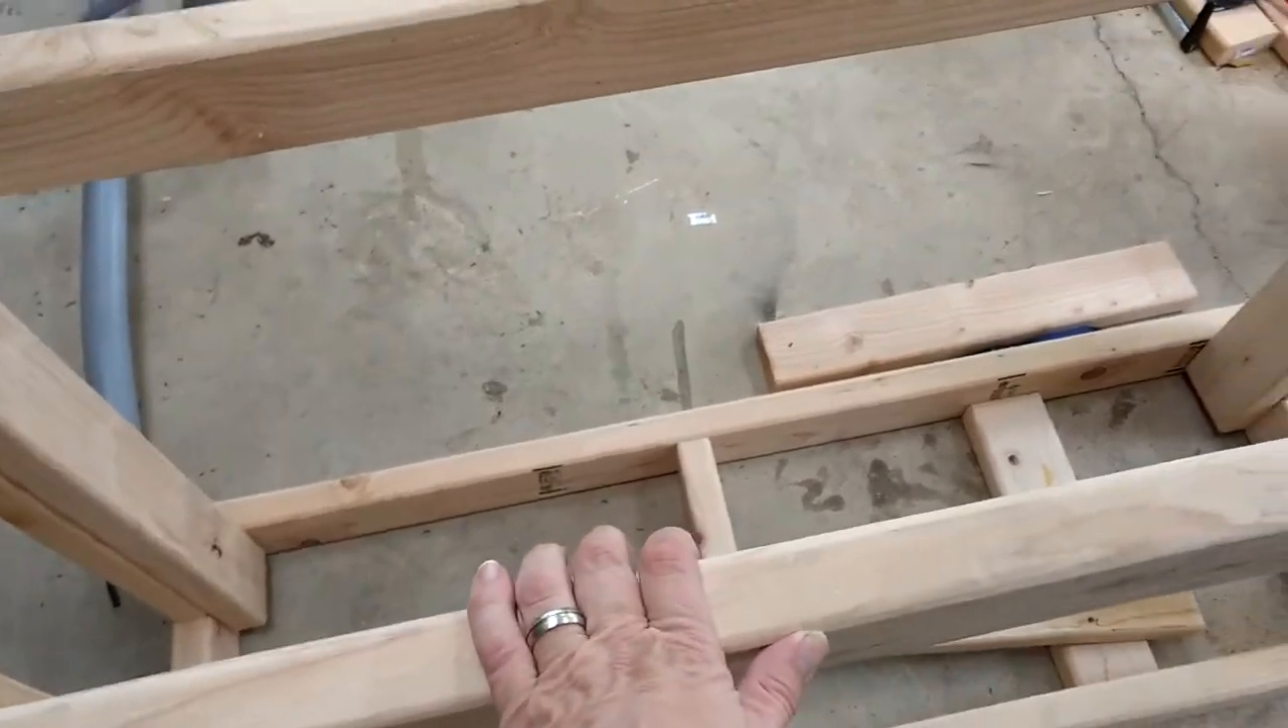This is the aquarium stand I have started on it's still work in progress as you can see it's not completely finished I got basically the frame finished and I'm still going to fill it in with some other wood that I still need to attach.